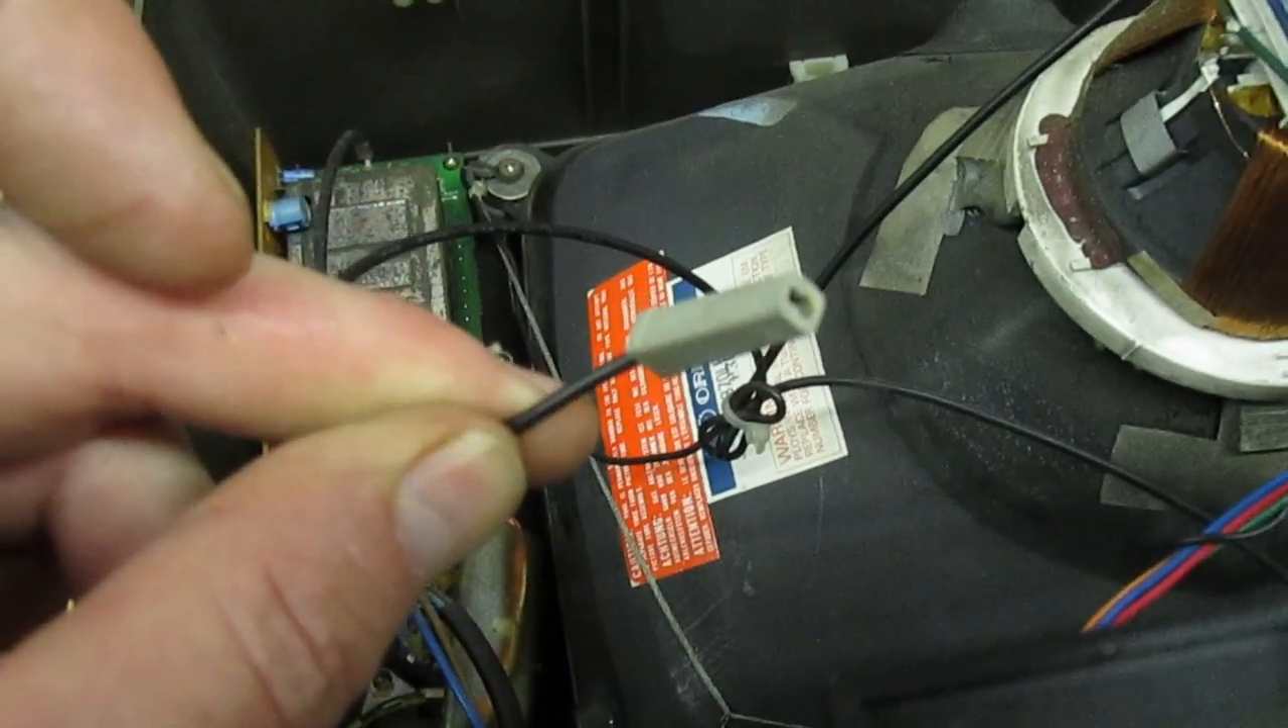What i found is there's a connector here that connects to the aqua dag and the ground of the tube base um but it's not plugged in.